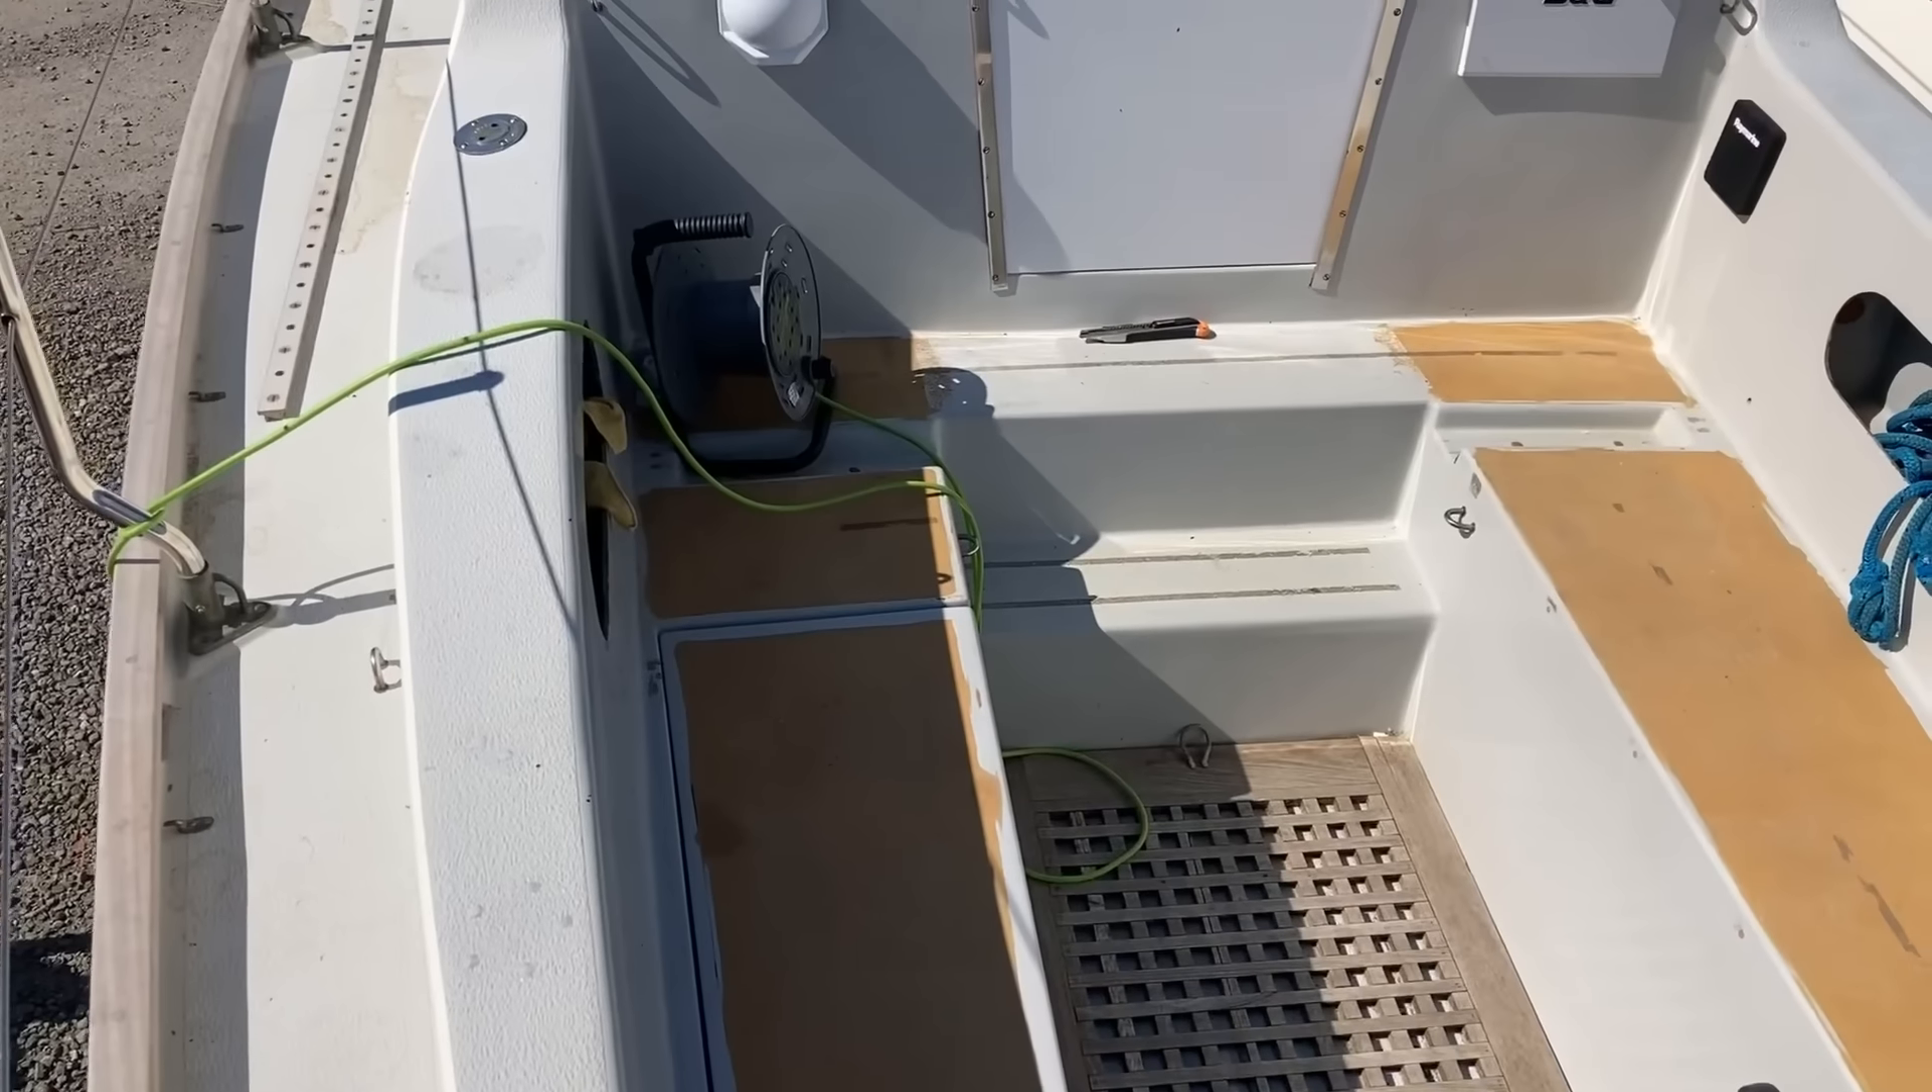You can see we are waiting for some cockpit decking to be put down just to finish that off.